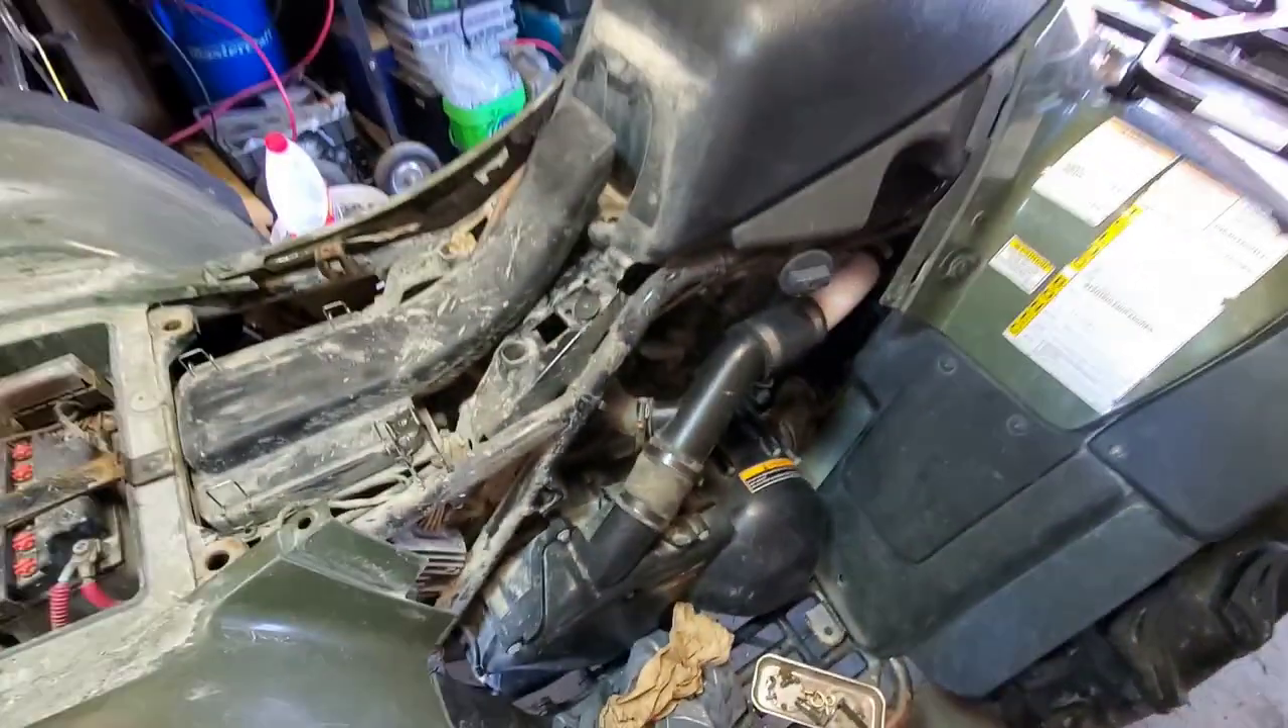We didn't put the bike completely back together yet.